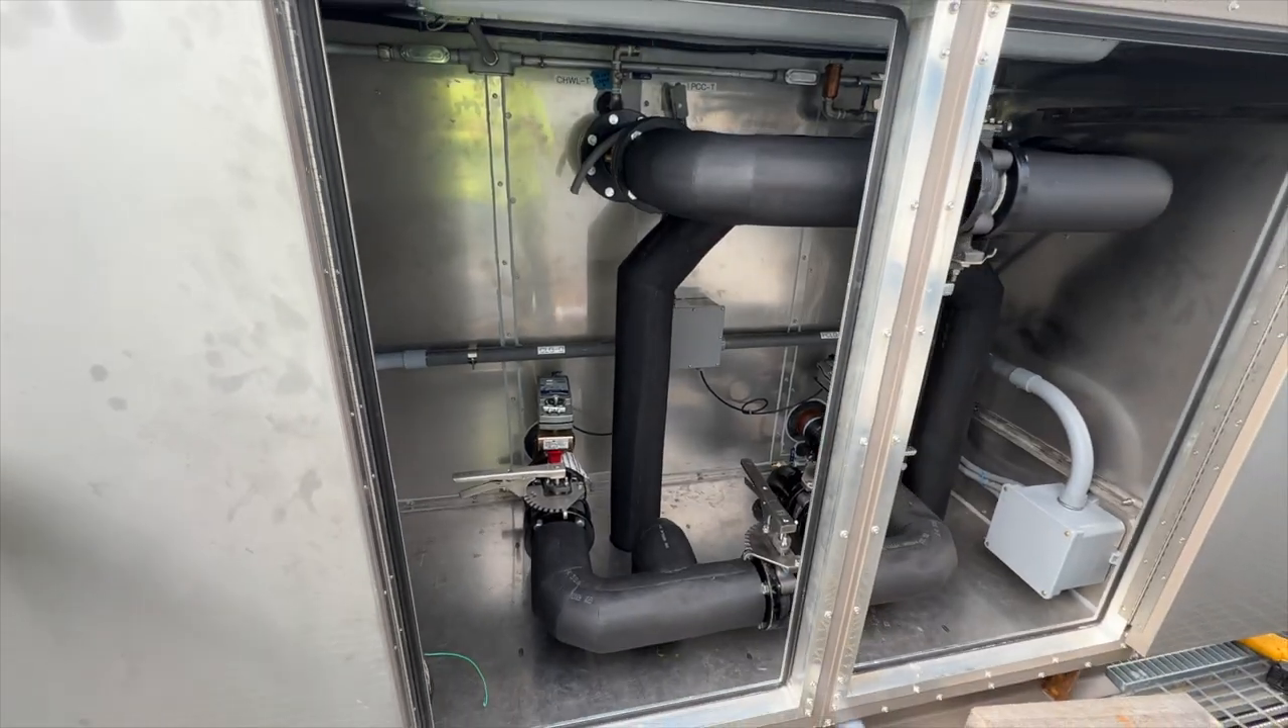And this is what it looks like with about 90 % of the insulation on.